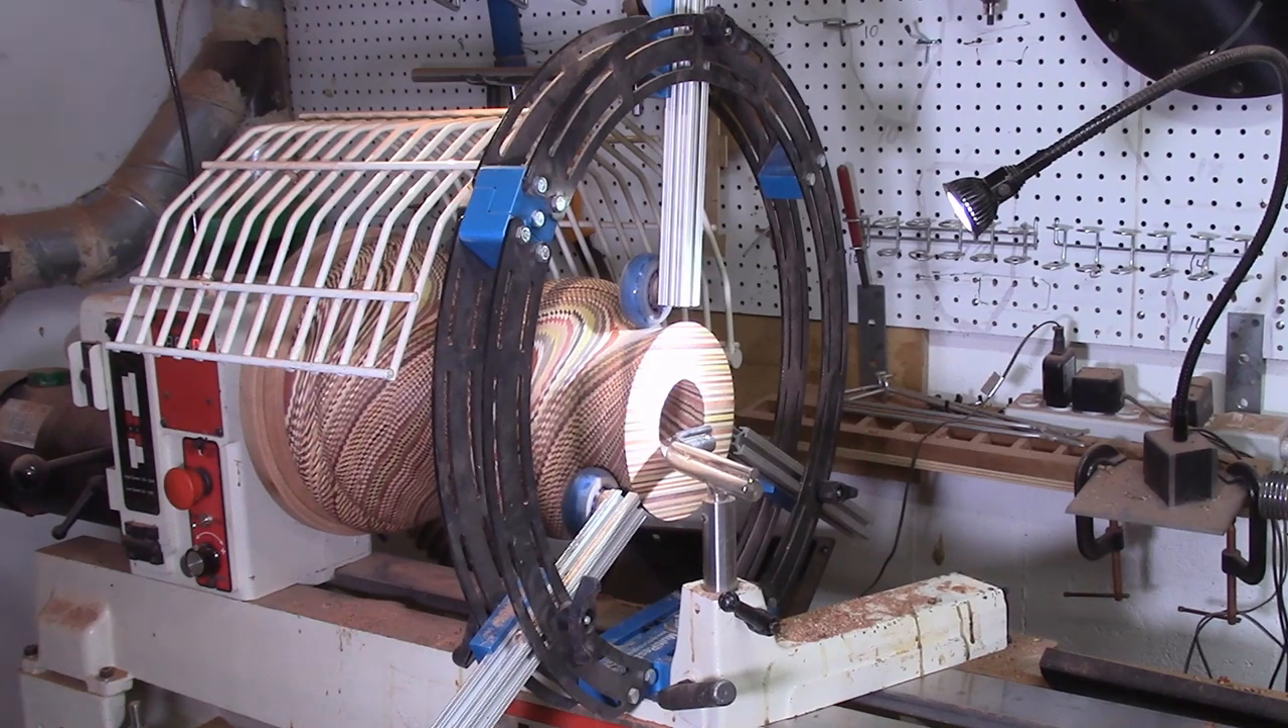After about 120 layers had been added, I installed a Carter SteadyRest to give the vase some additional support as it was being turned.